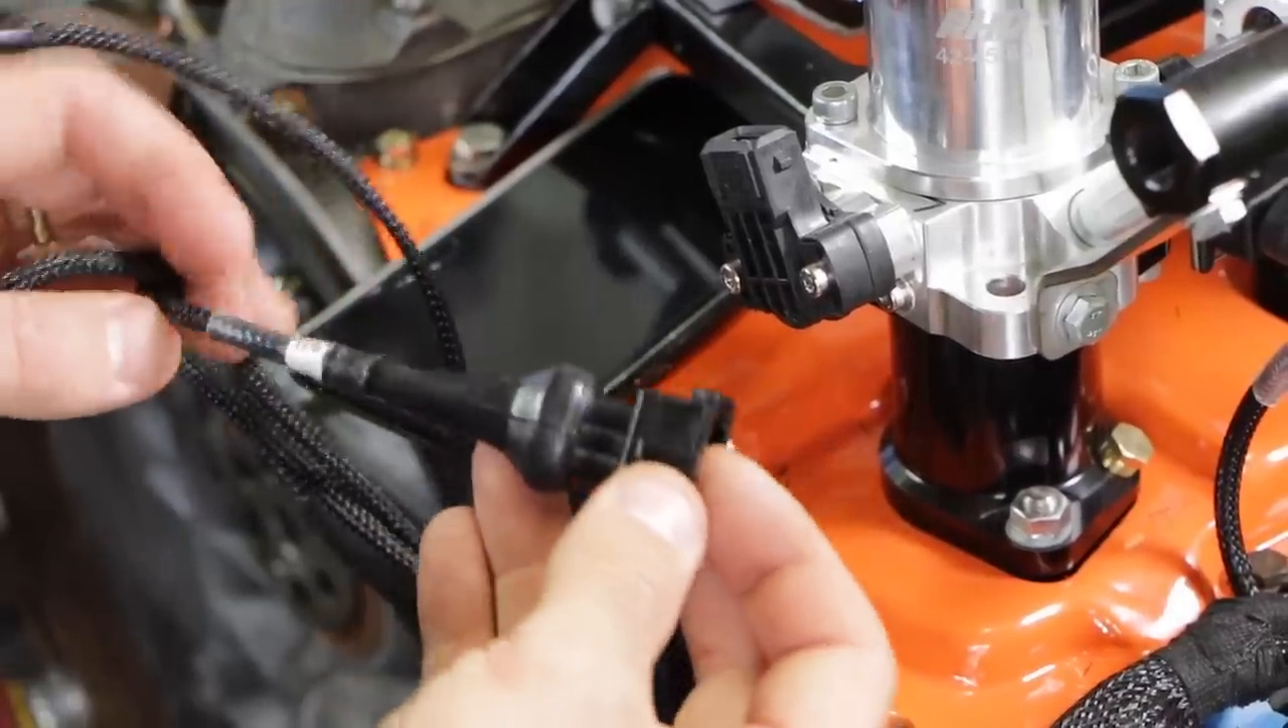And there we have a nice neat looking clip just need to clip it on and we're done.